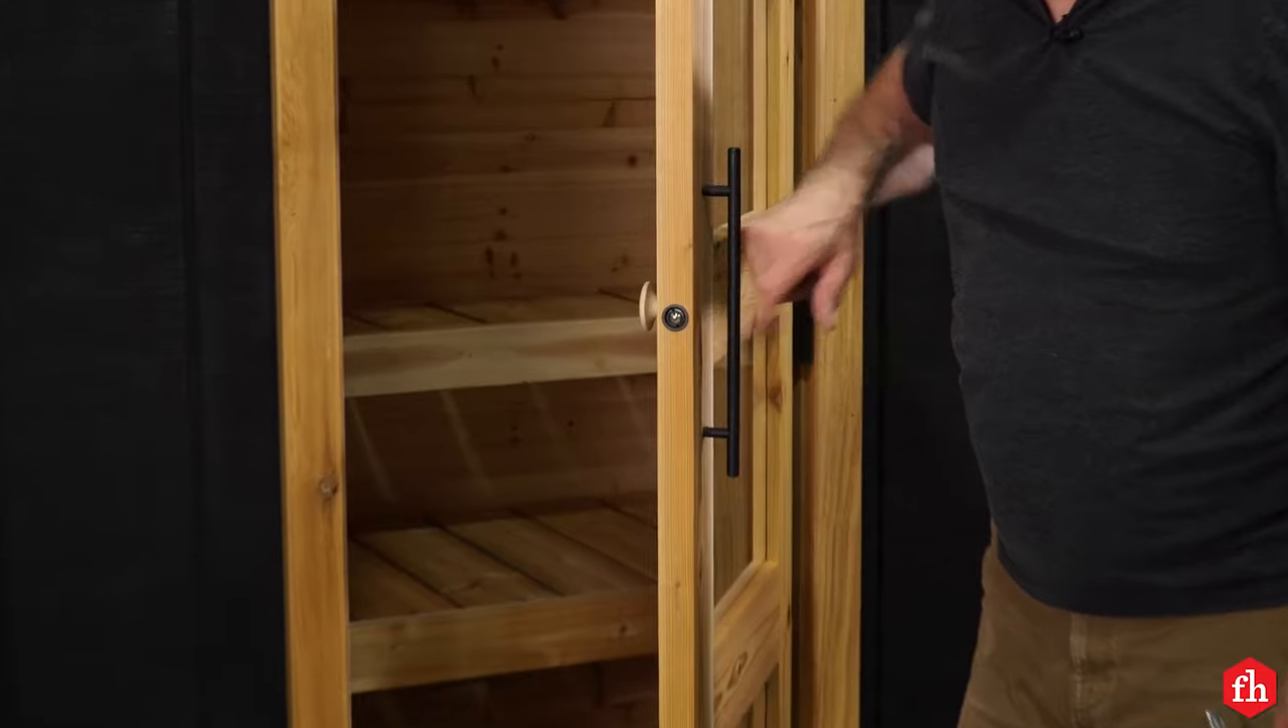All right, I got my door installed.